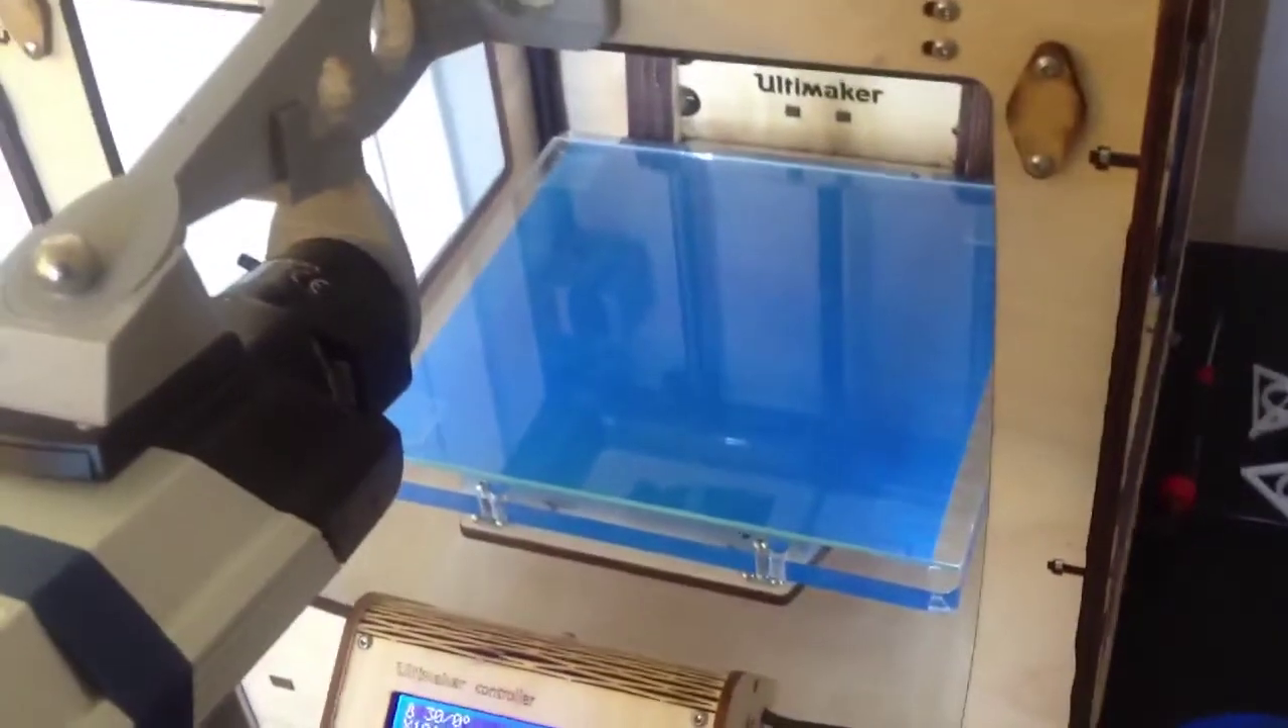Now I'm going to put it on the bed. Now the glass sheet is on the Ultimaker.